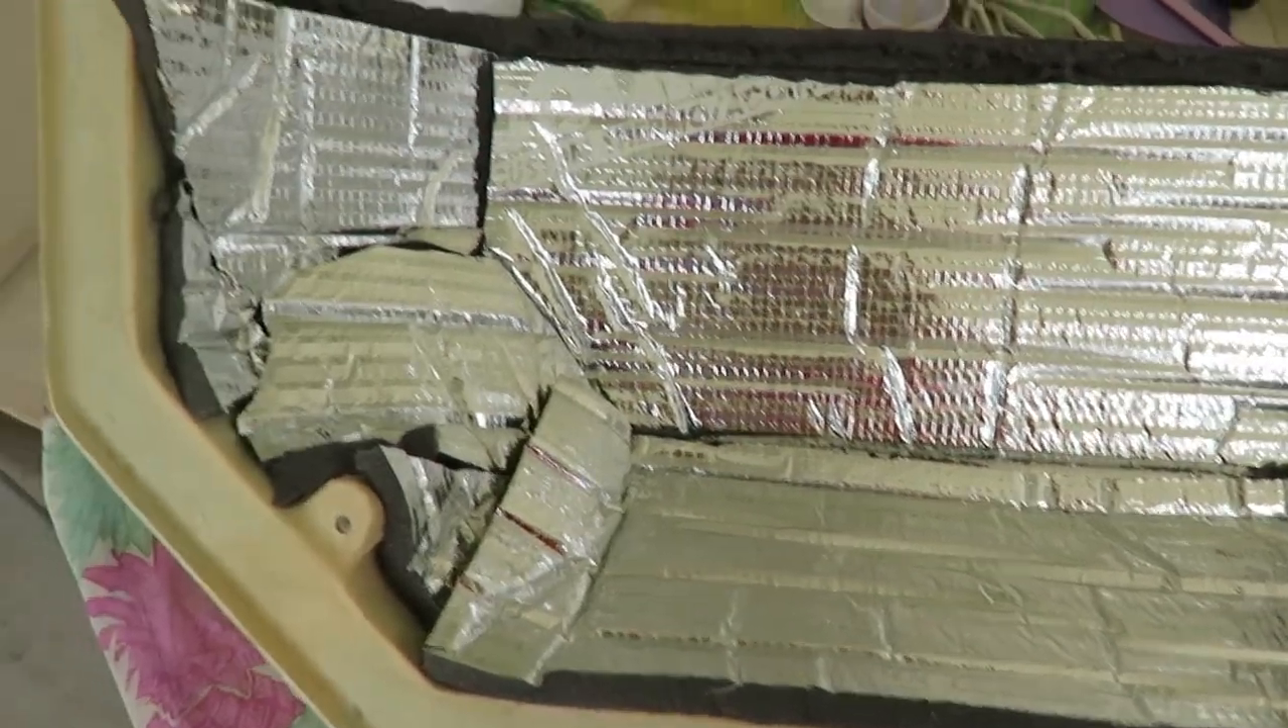I have uh the hood liner all put on.